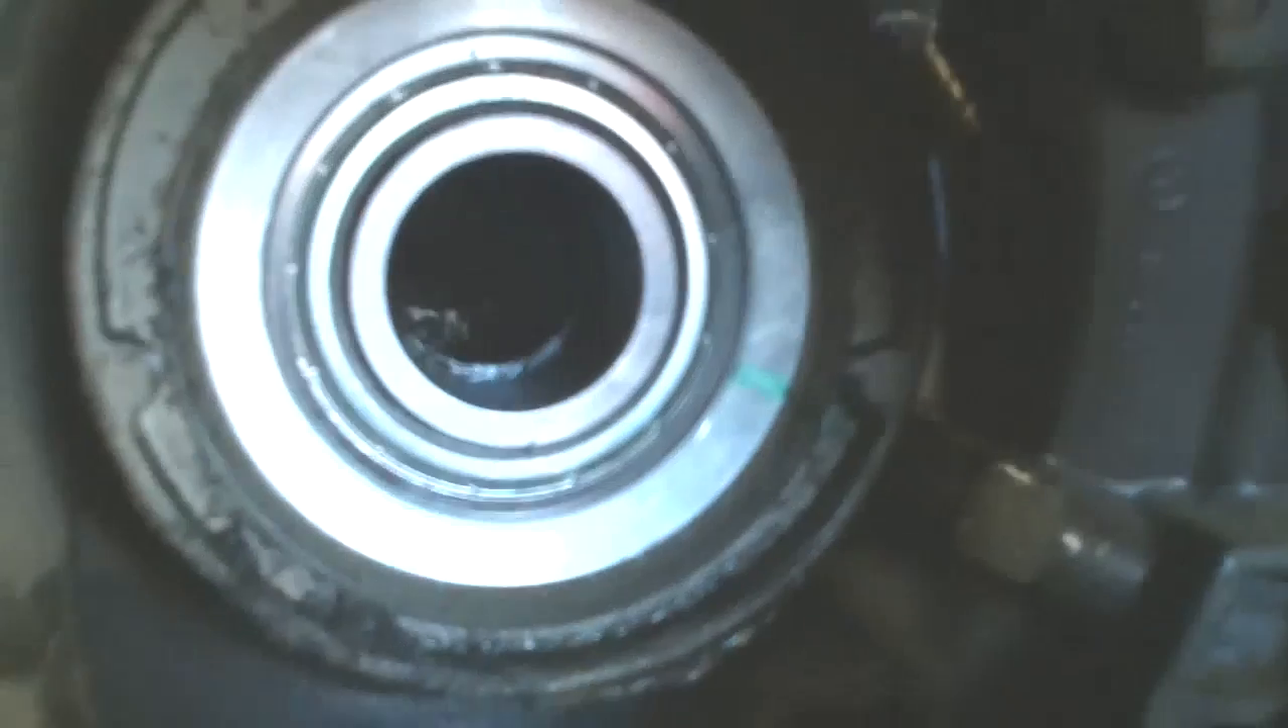And there's the new gimbal bearing installed in the housing.